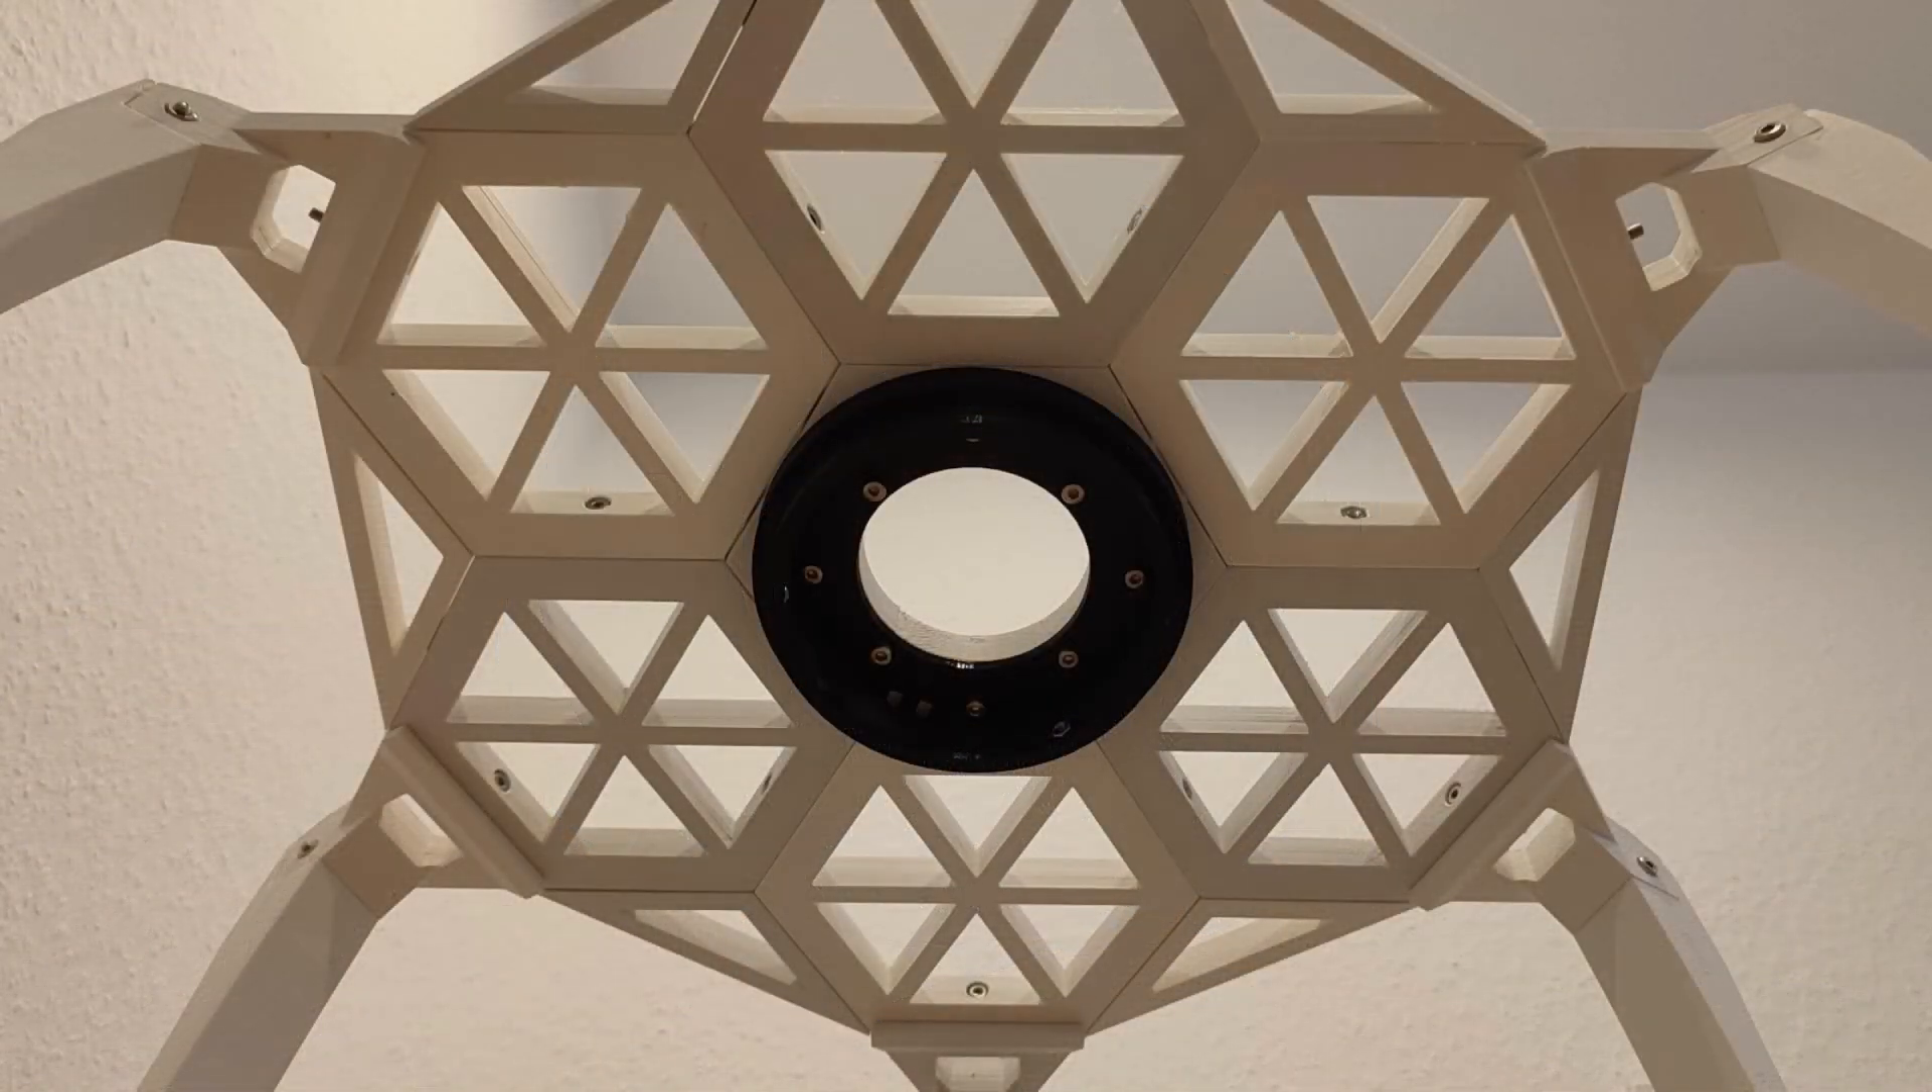Finally, the hexagons were placed on top of the arms and secured using more M4 screws.